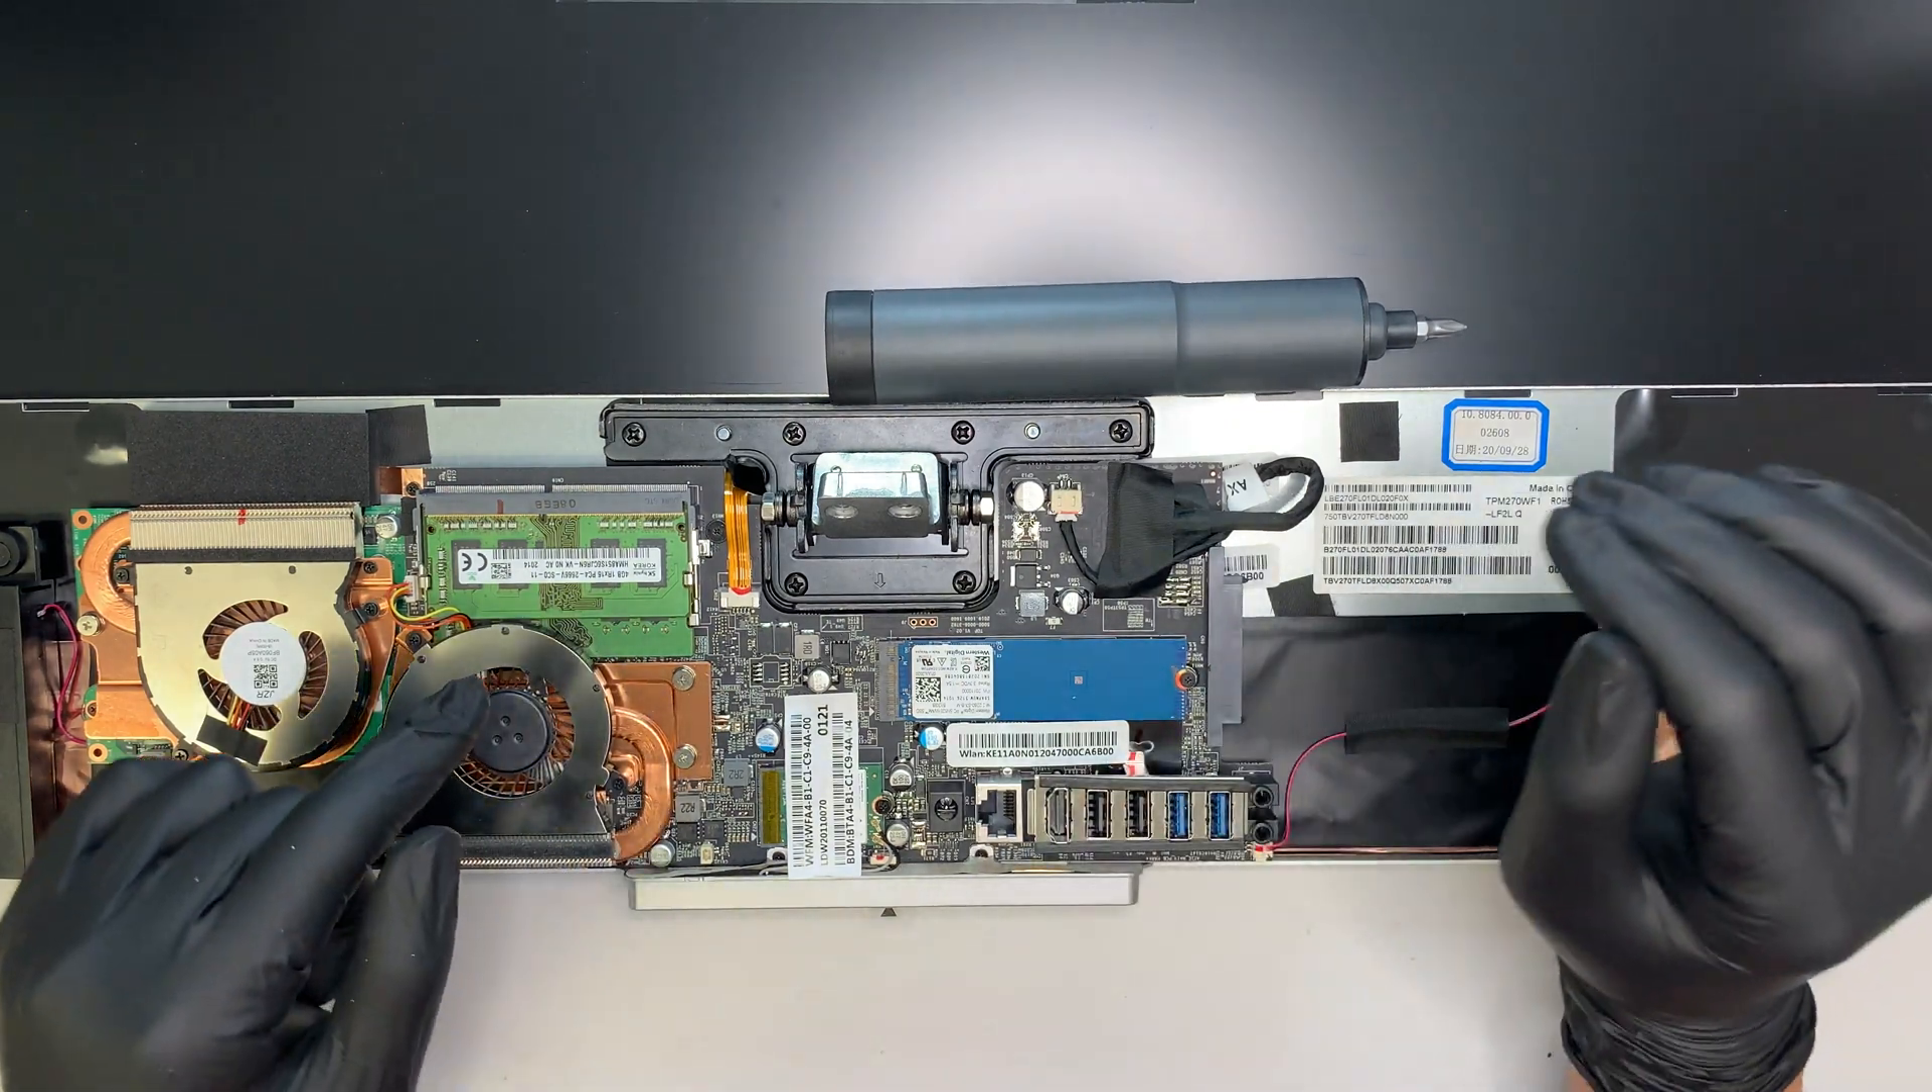Now, once the, back cover is removed, you can actually see your entire computer here.